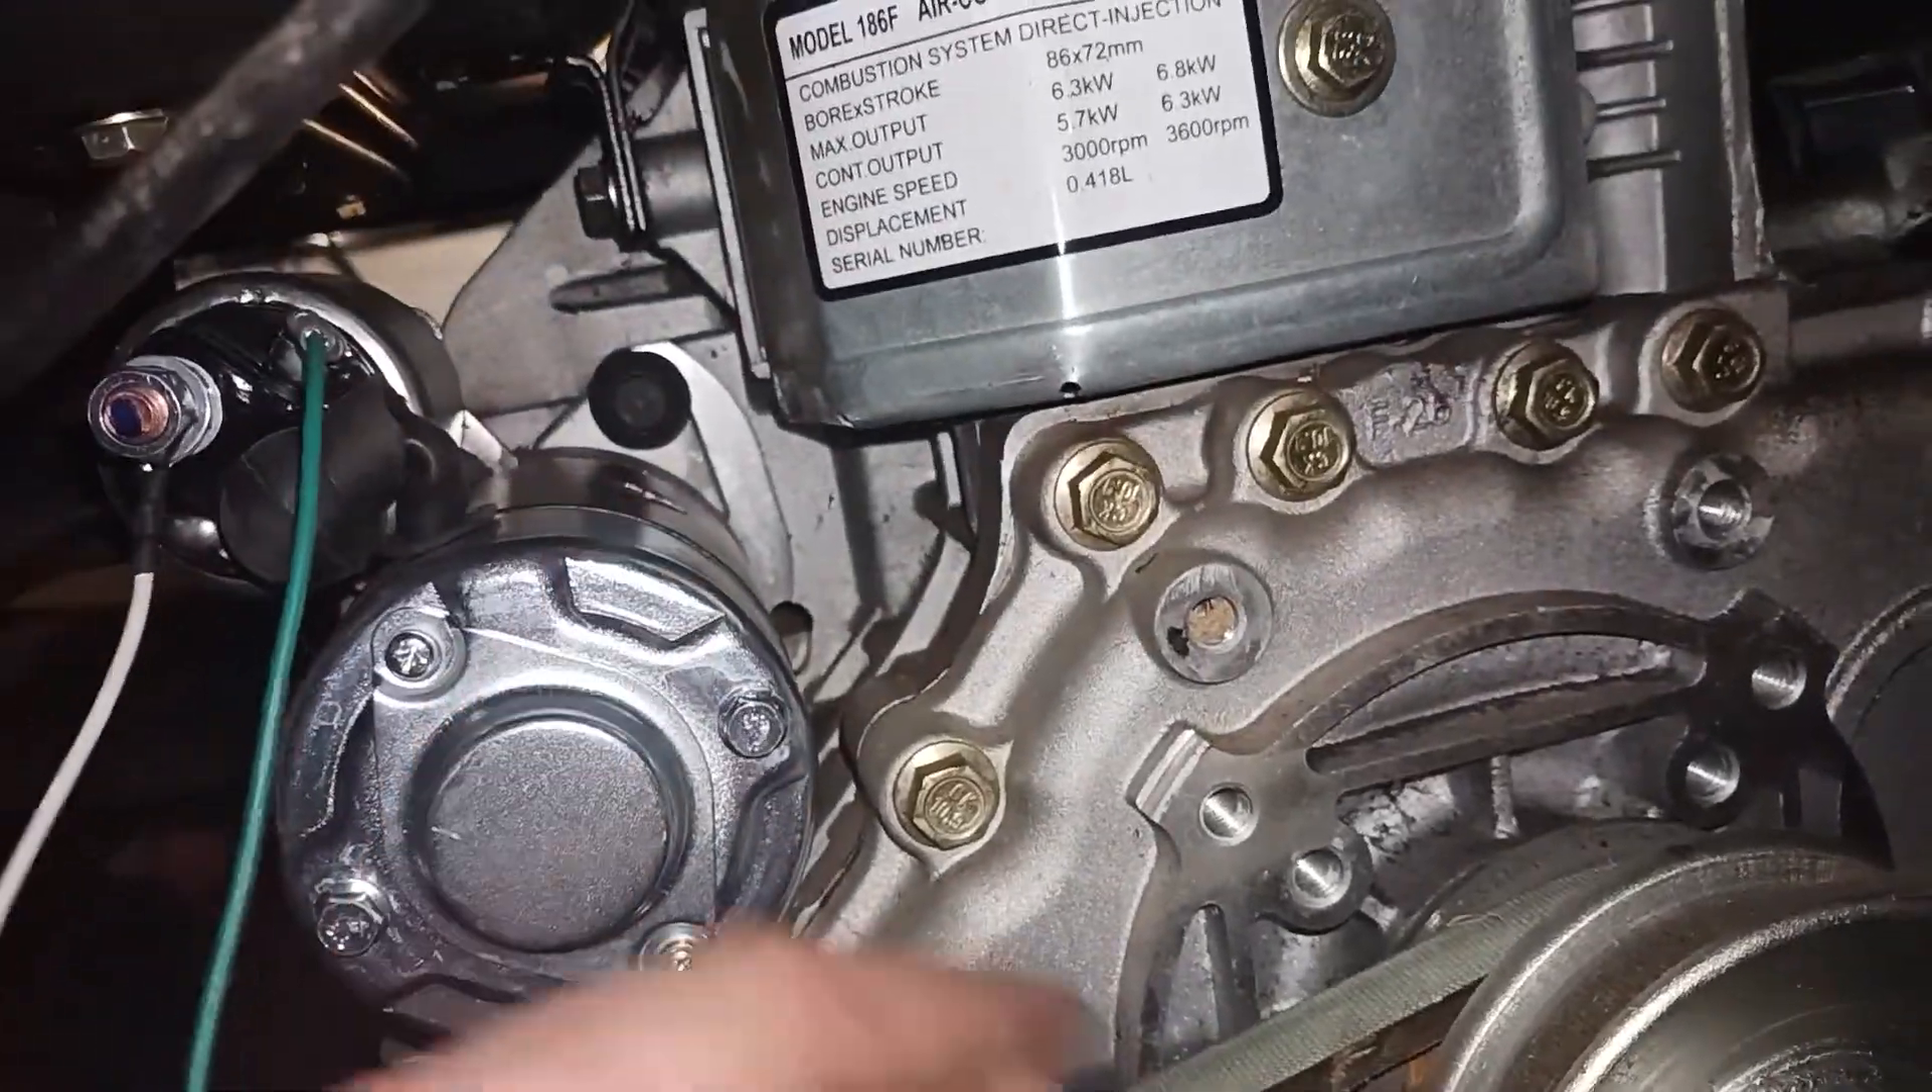So, over here, I have already installed my starter motor. Um, I used shoulder bolts for that.